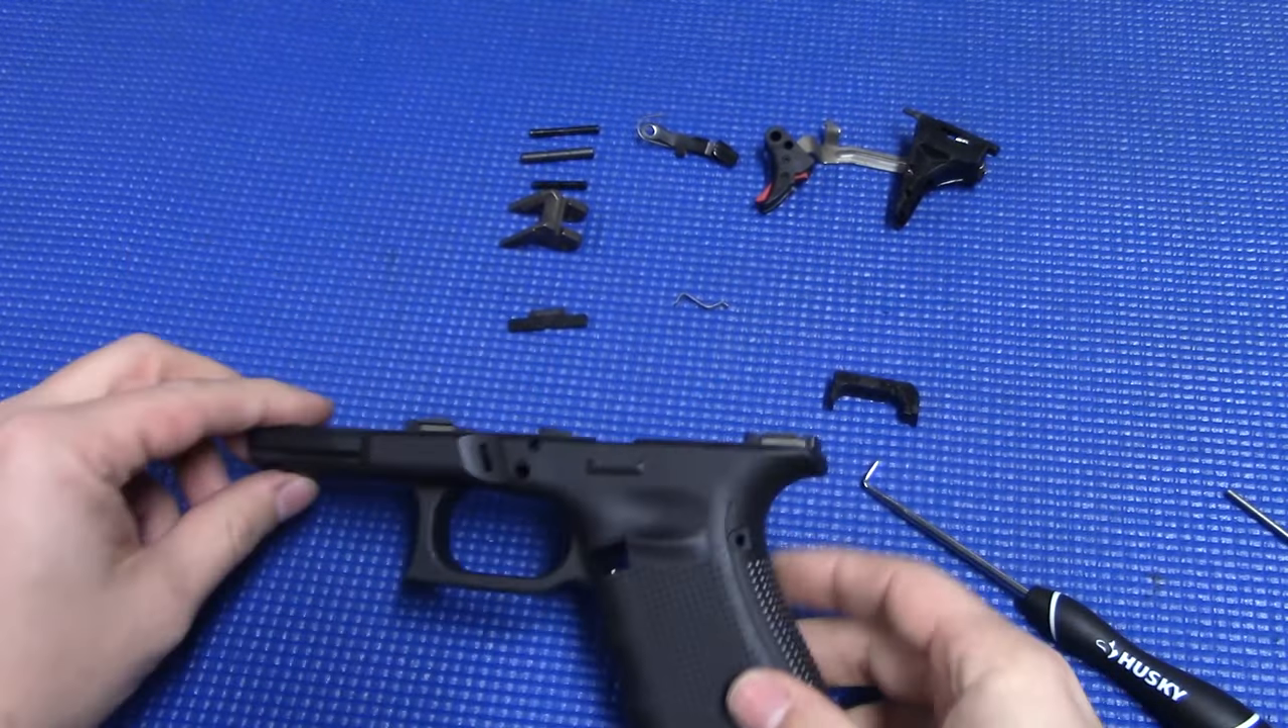So there you have full disassembly.